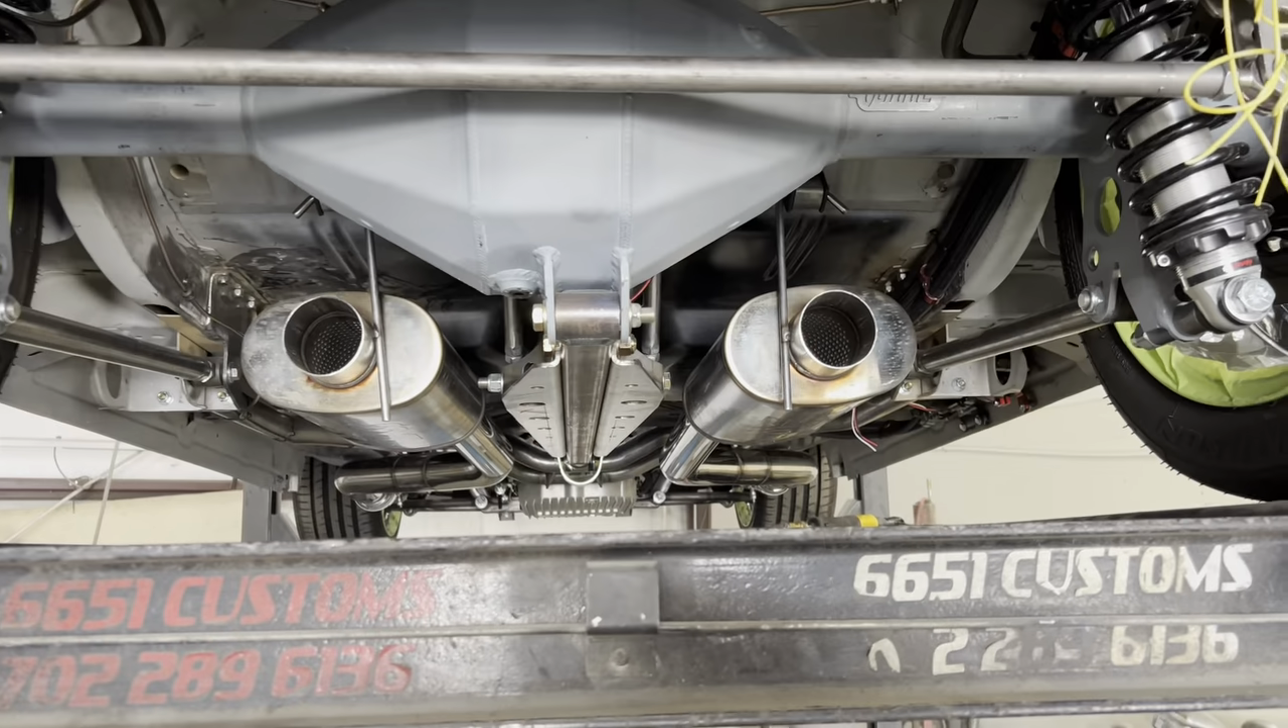But we got the mufflers on and the tone is good.